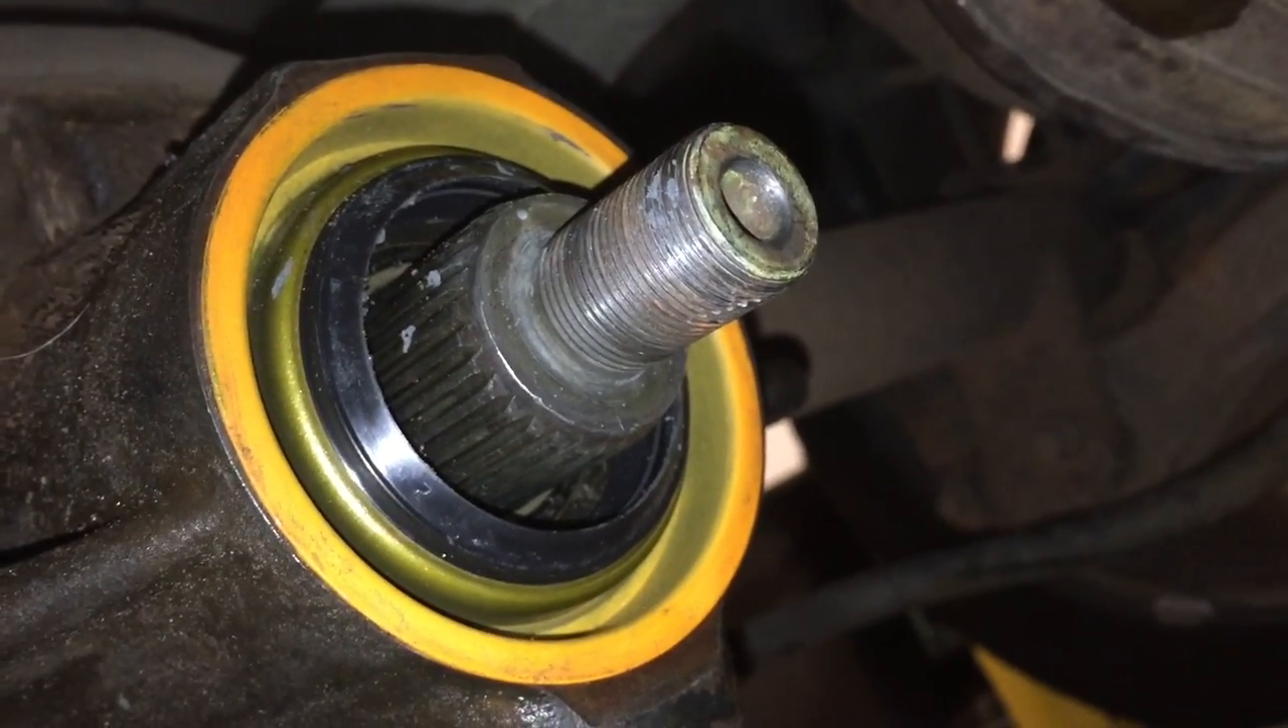Okay so the new seal is now pounded back in.